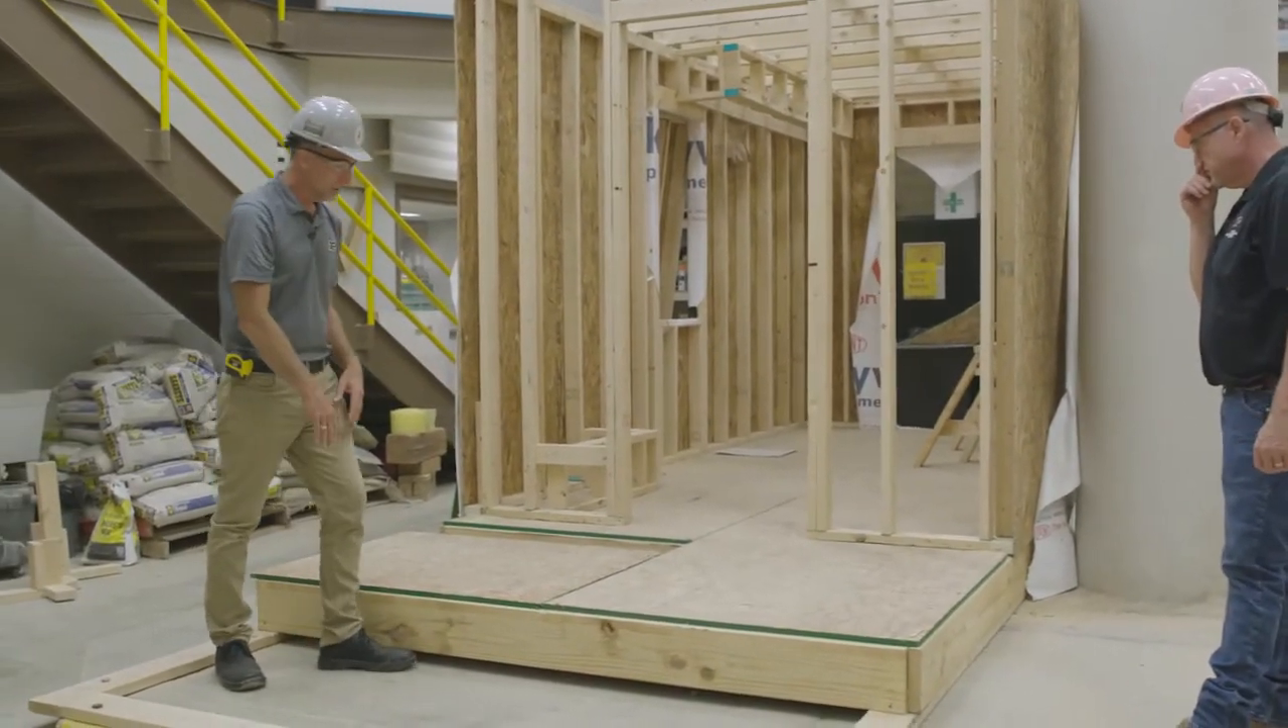So we've laid in our floor decking or our sub floor.